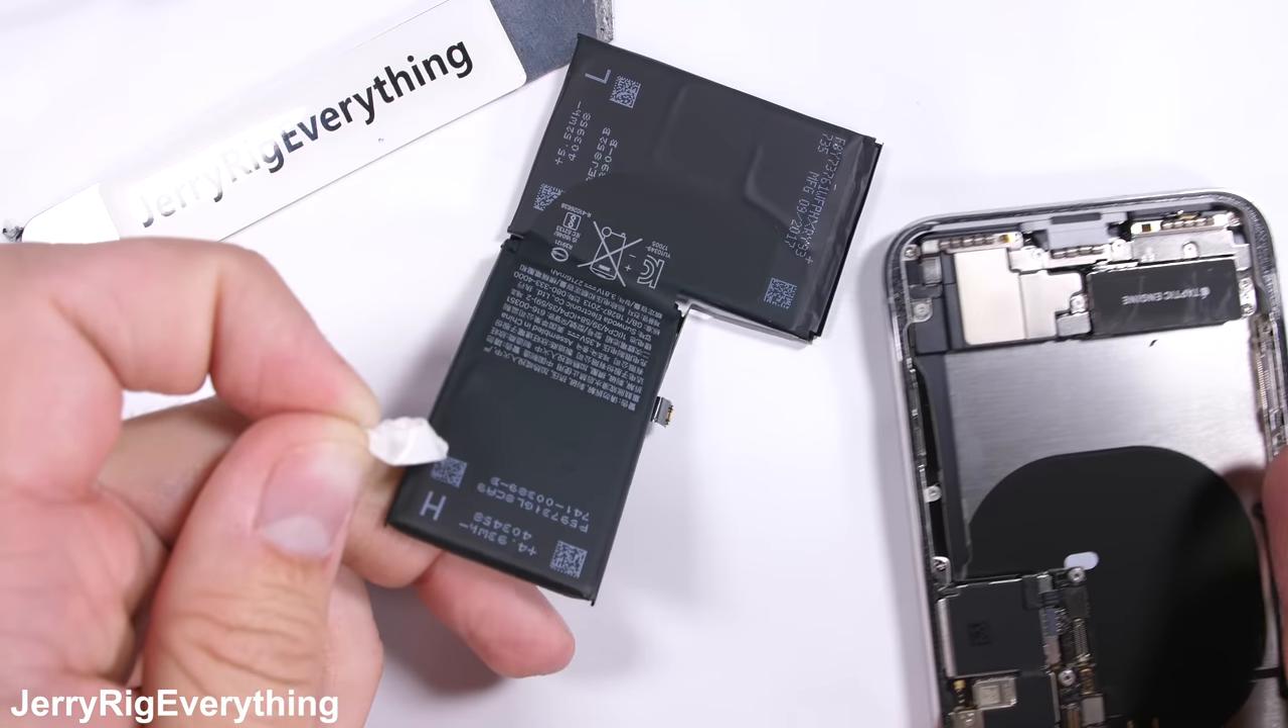And now the battery is out.